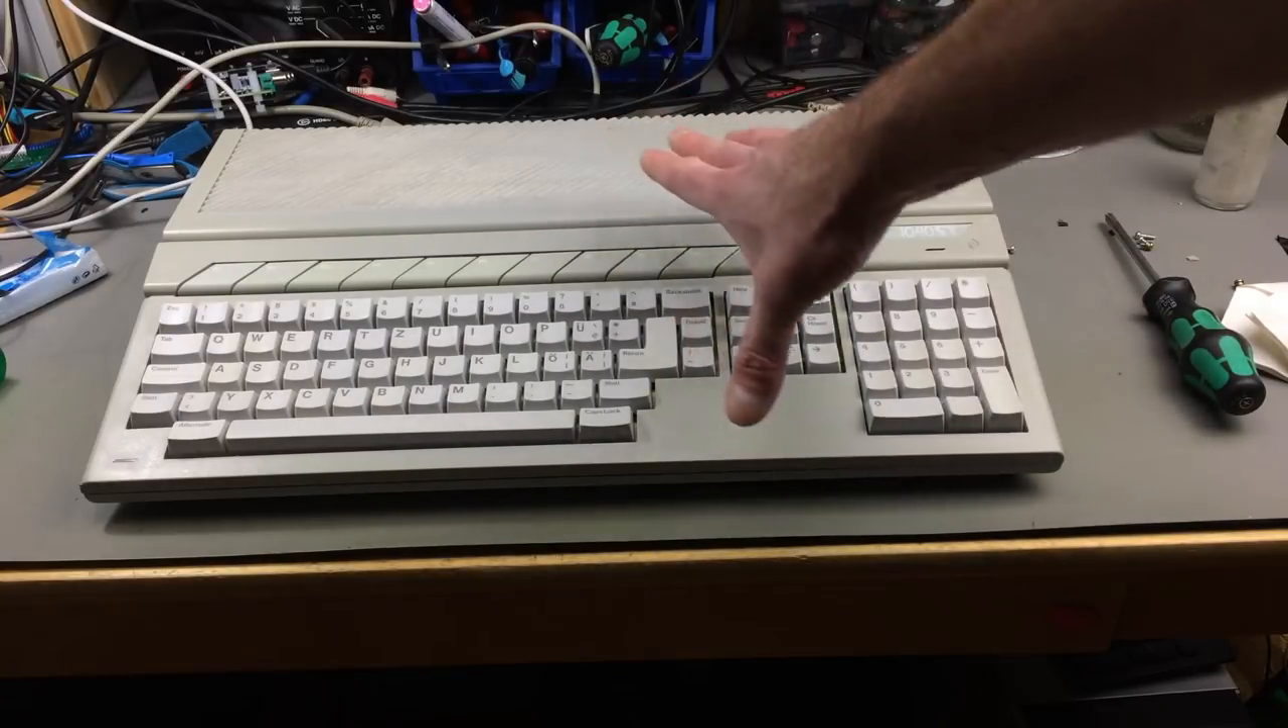The case turned out pretty nicely the keyboard looks nice got everything reassembled.